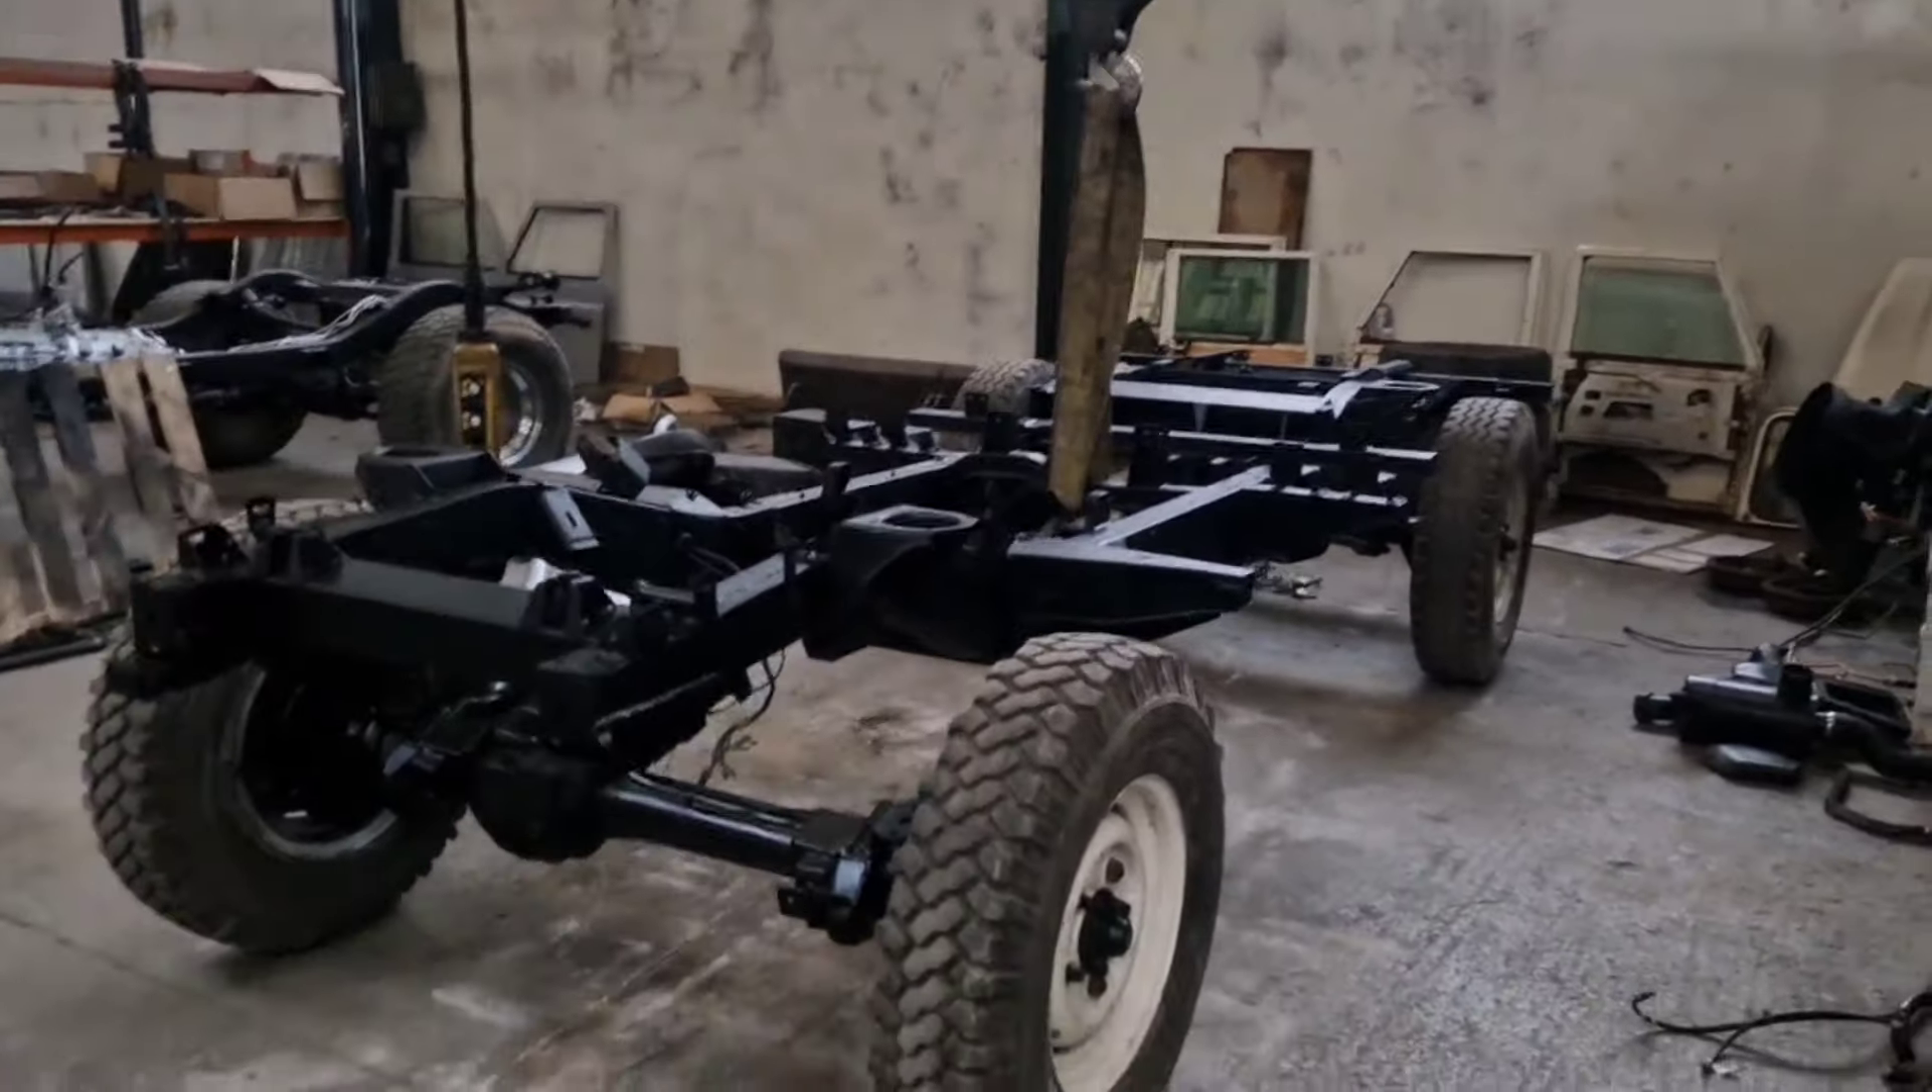Queda el chasis completo armado del Defender, Land Rover Defender.